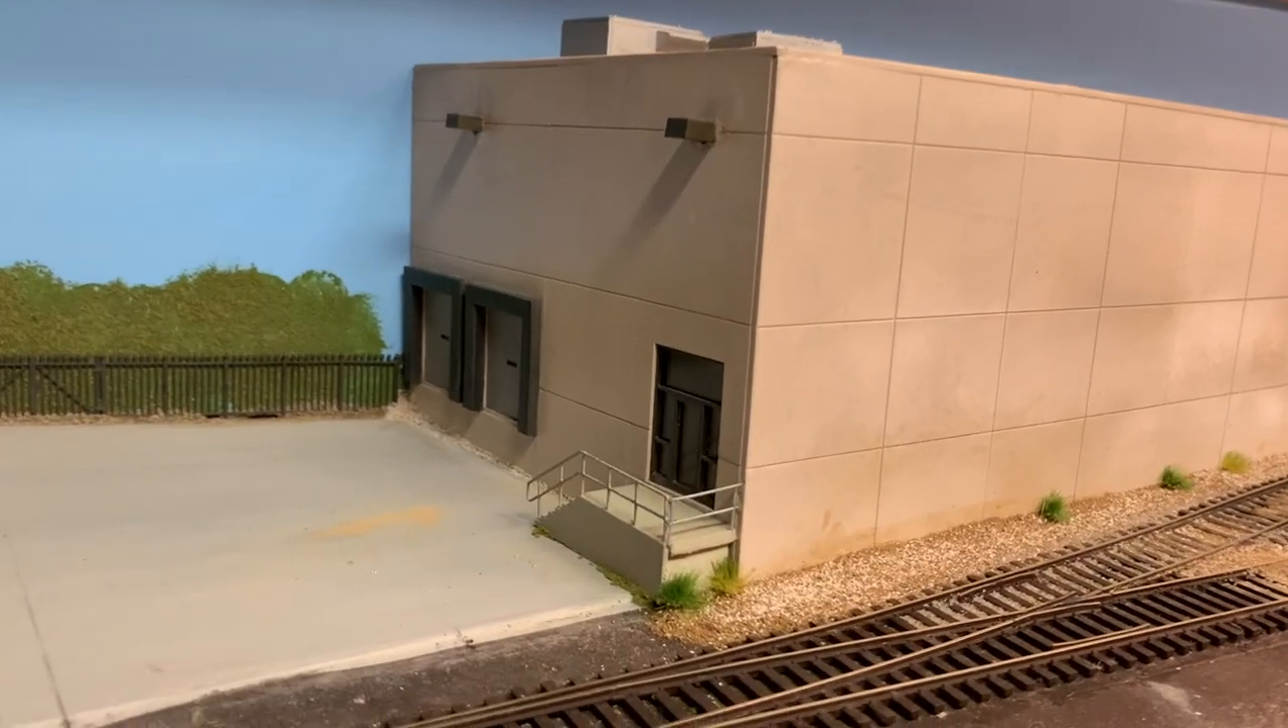I kind of actually combined three different kits together, but I've gone ahead more or less wrap this part up here and got the door installed, the stairwells, and handrails, and that kind of thing.